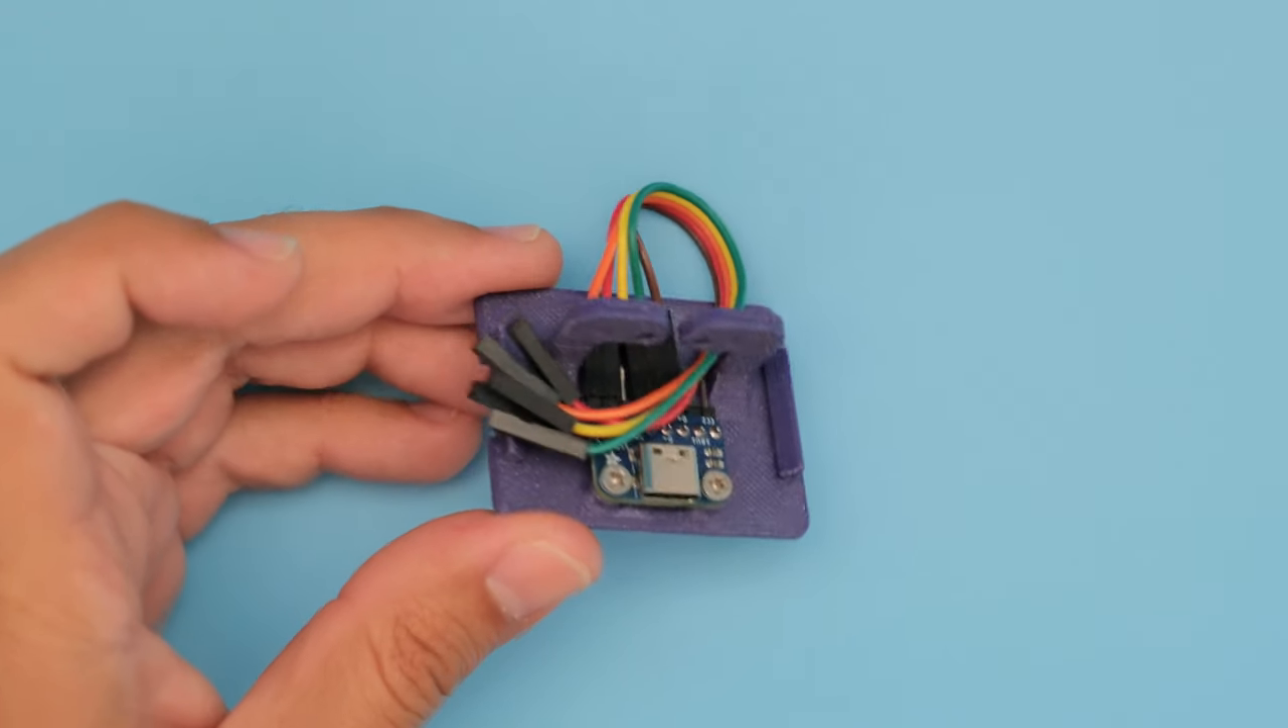The USB-C breakout with the socket connector is secured to the bottom cover using machine screws.